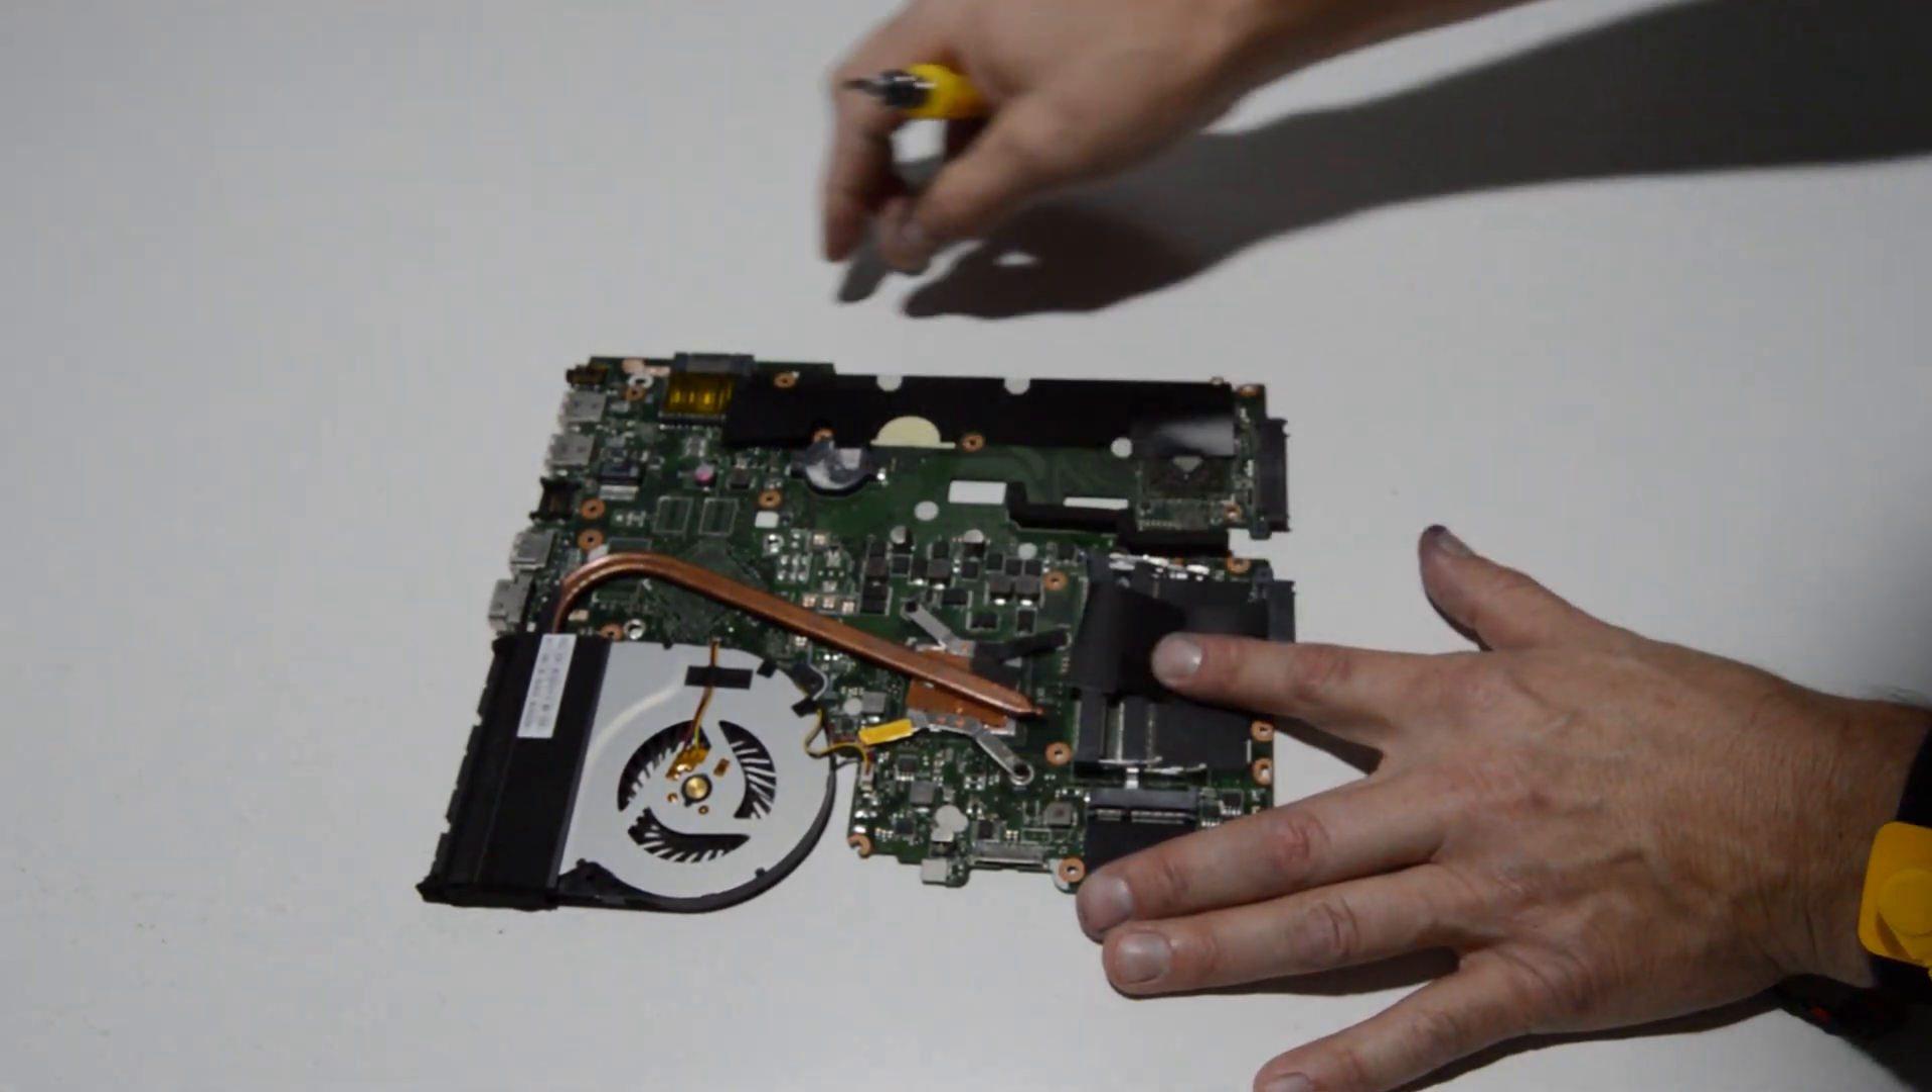All right so the last thing we need to remove is the fan and heat sink assembly.